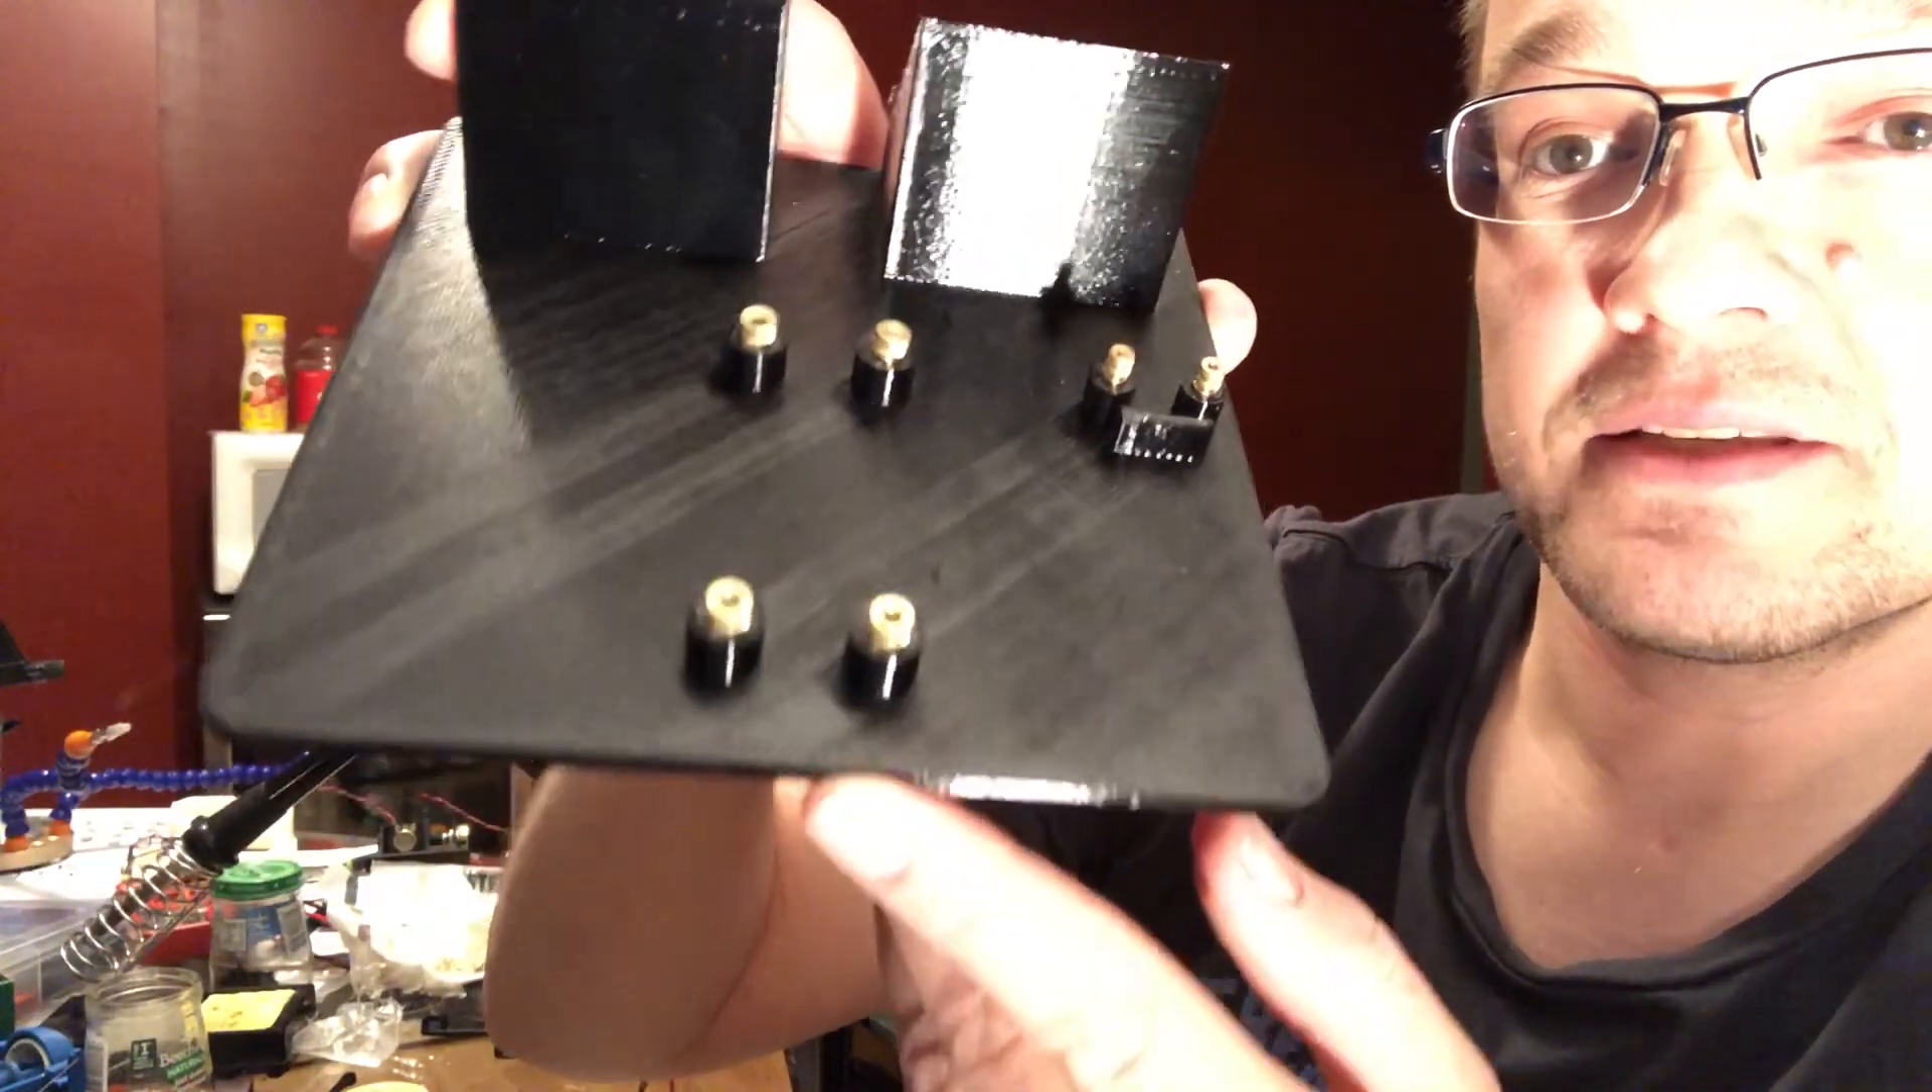As you can see here, we have the heat inserts all preset.